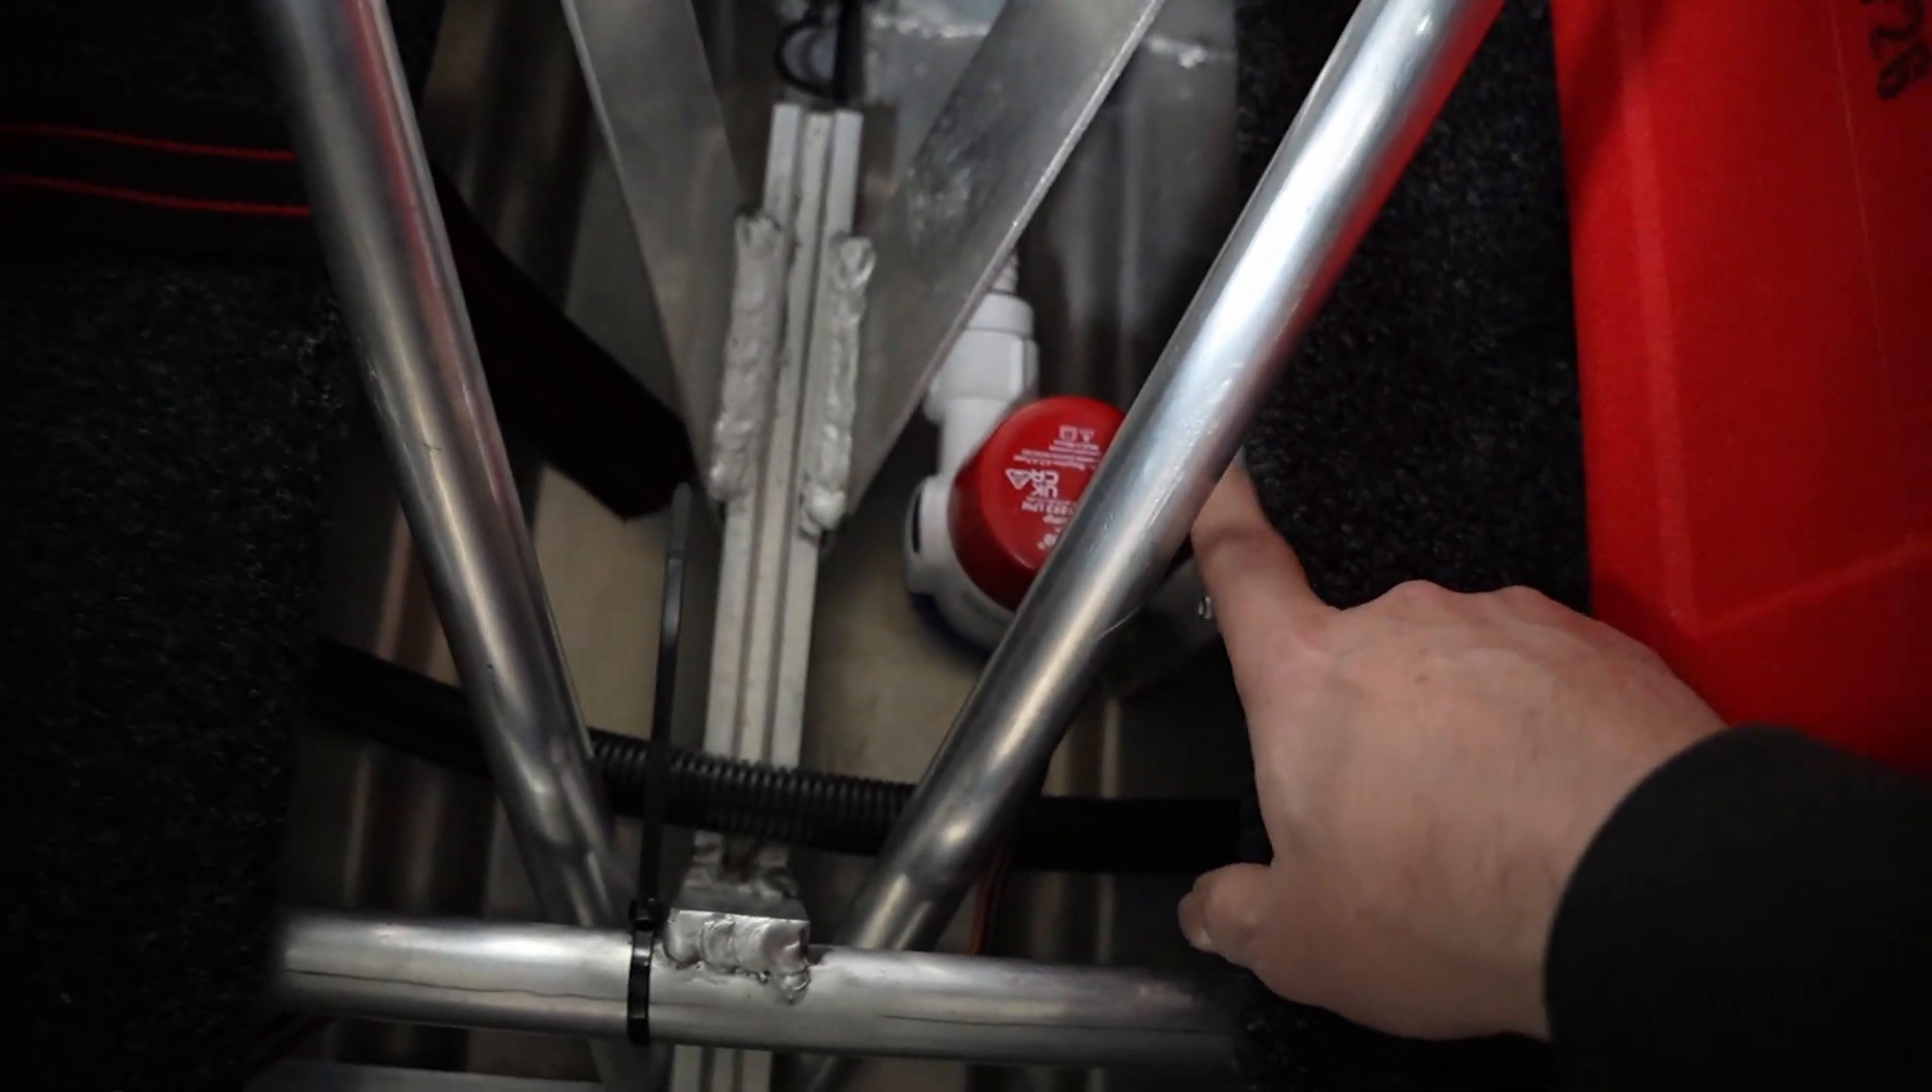Alright guys so I've installed the bilge pump back down here.